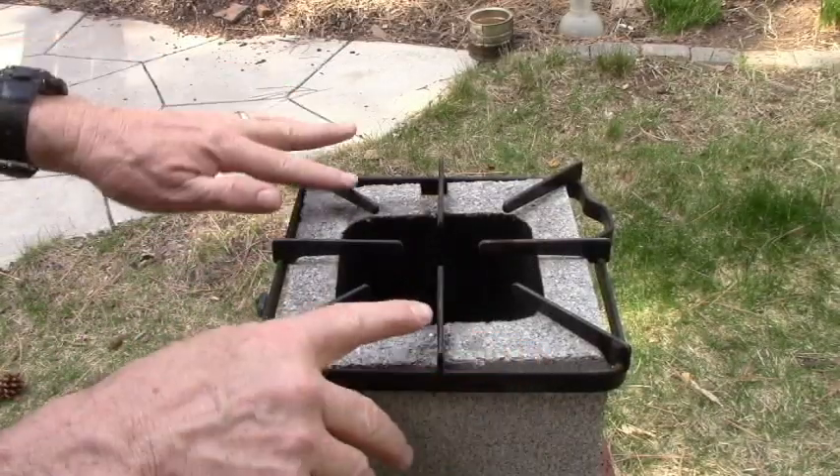I really scored on this gas range grill. It fits perfectly like this or I can turn it over there and it'll work like that.